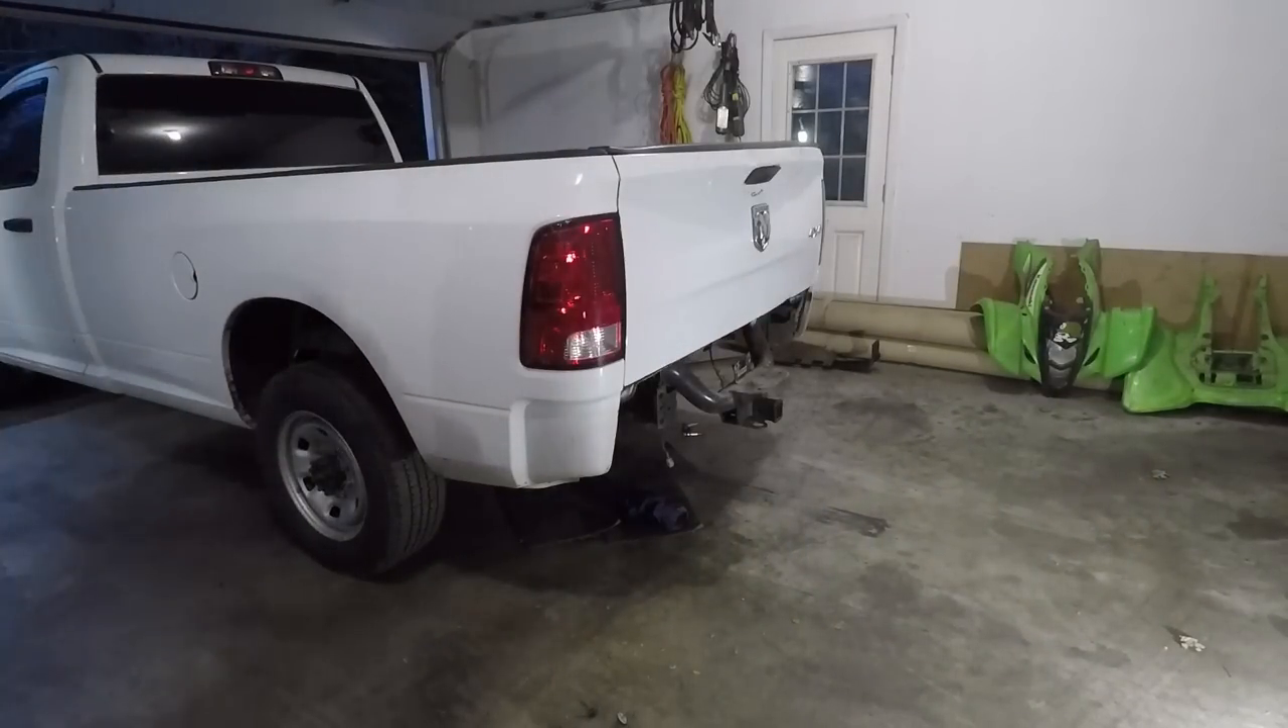All right the bumper's off pretty straightforward.